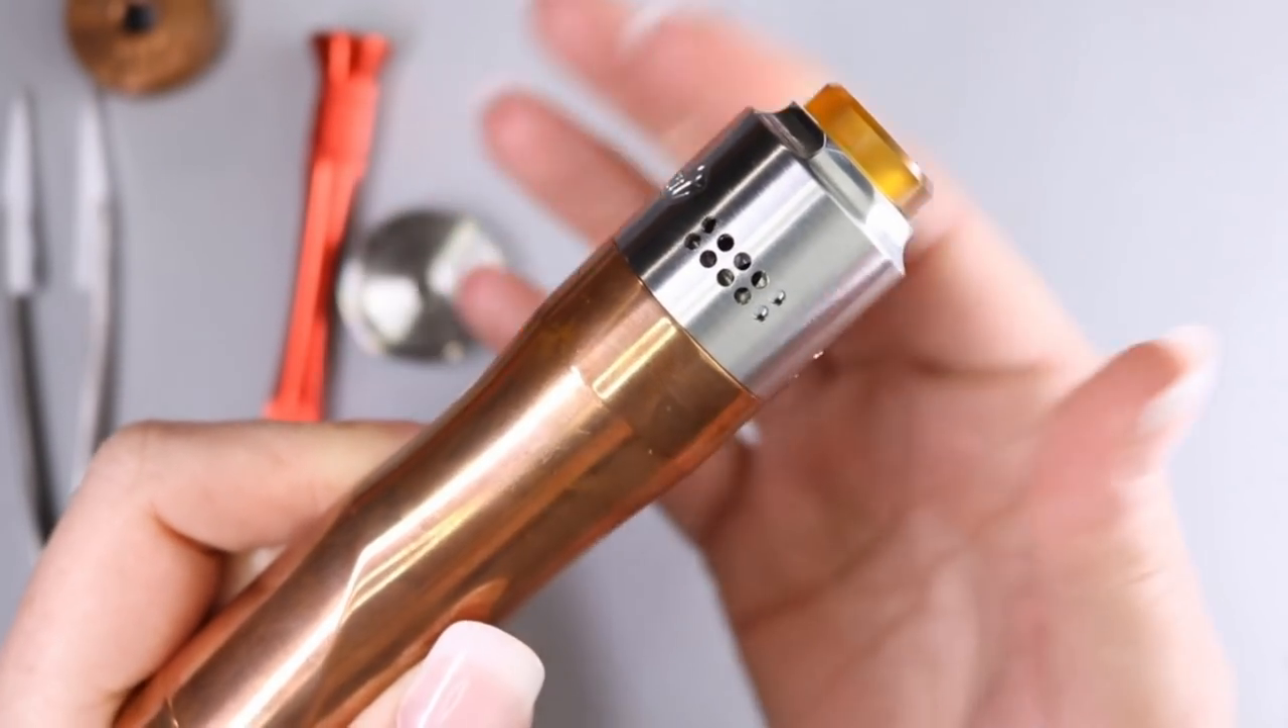Let's go ahead and put that top cap on. And you'll see there it slides right up to the copper there and butts up against it.